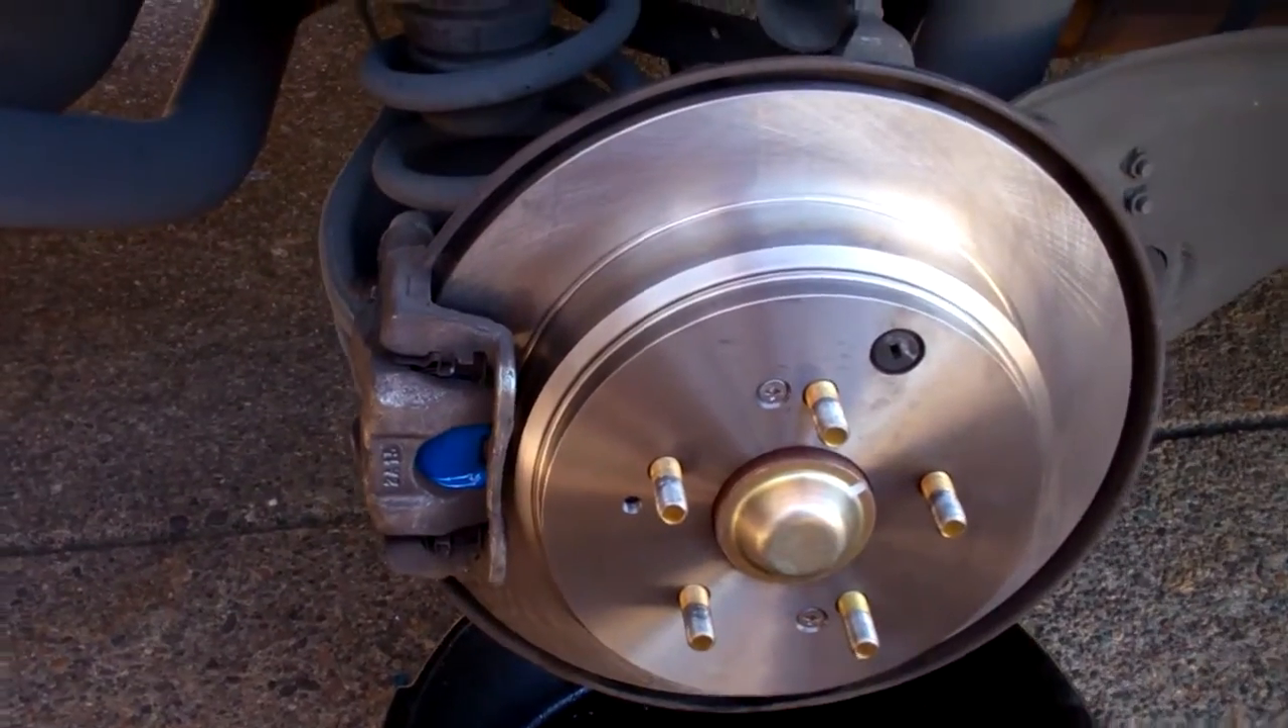We're basically done other than putting the tire on.